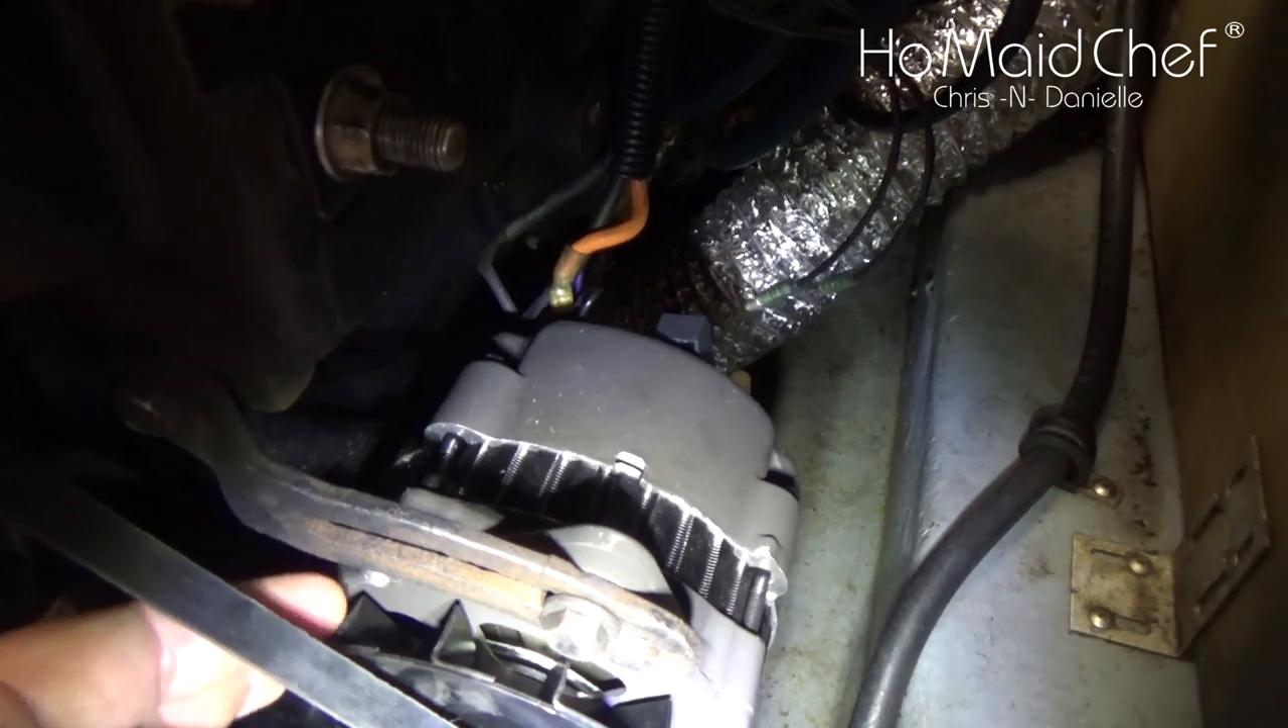So as you can see, we have a brand new alternator installed.